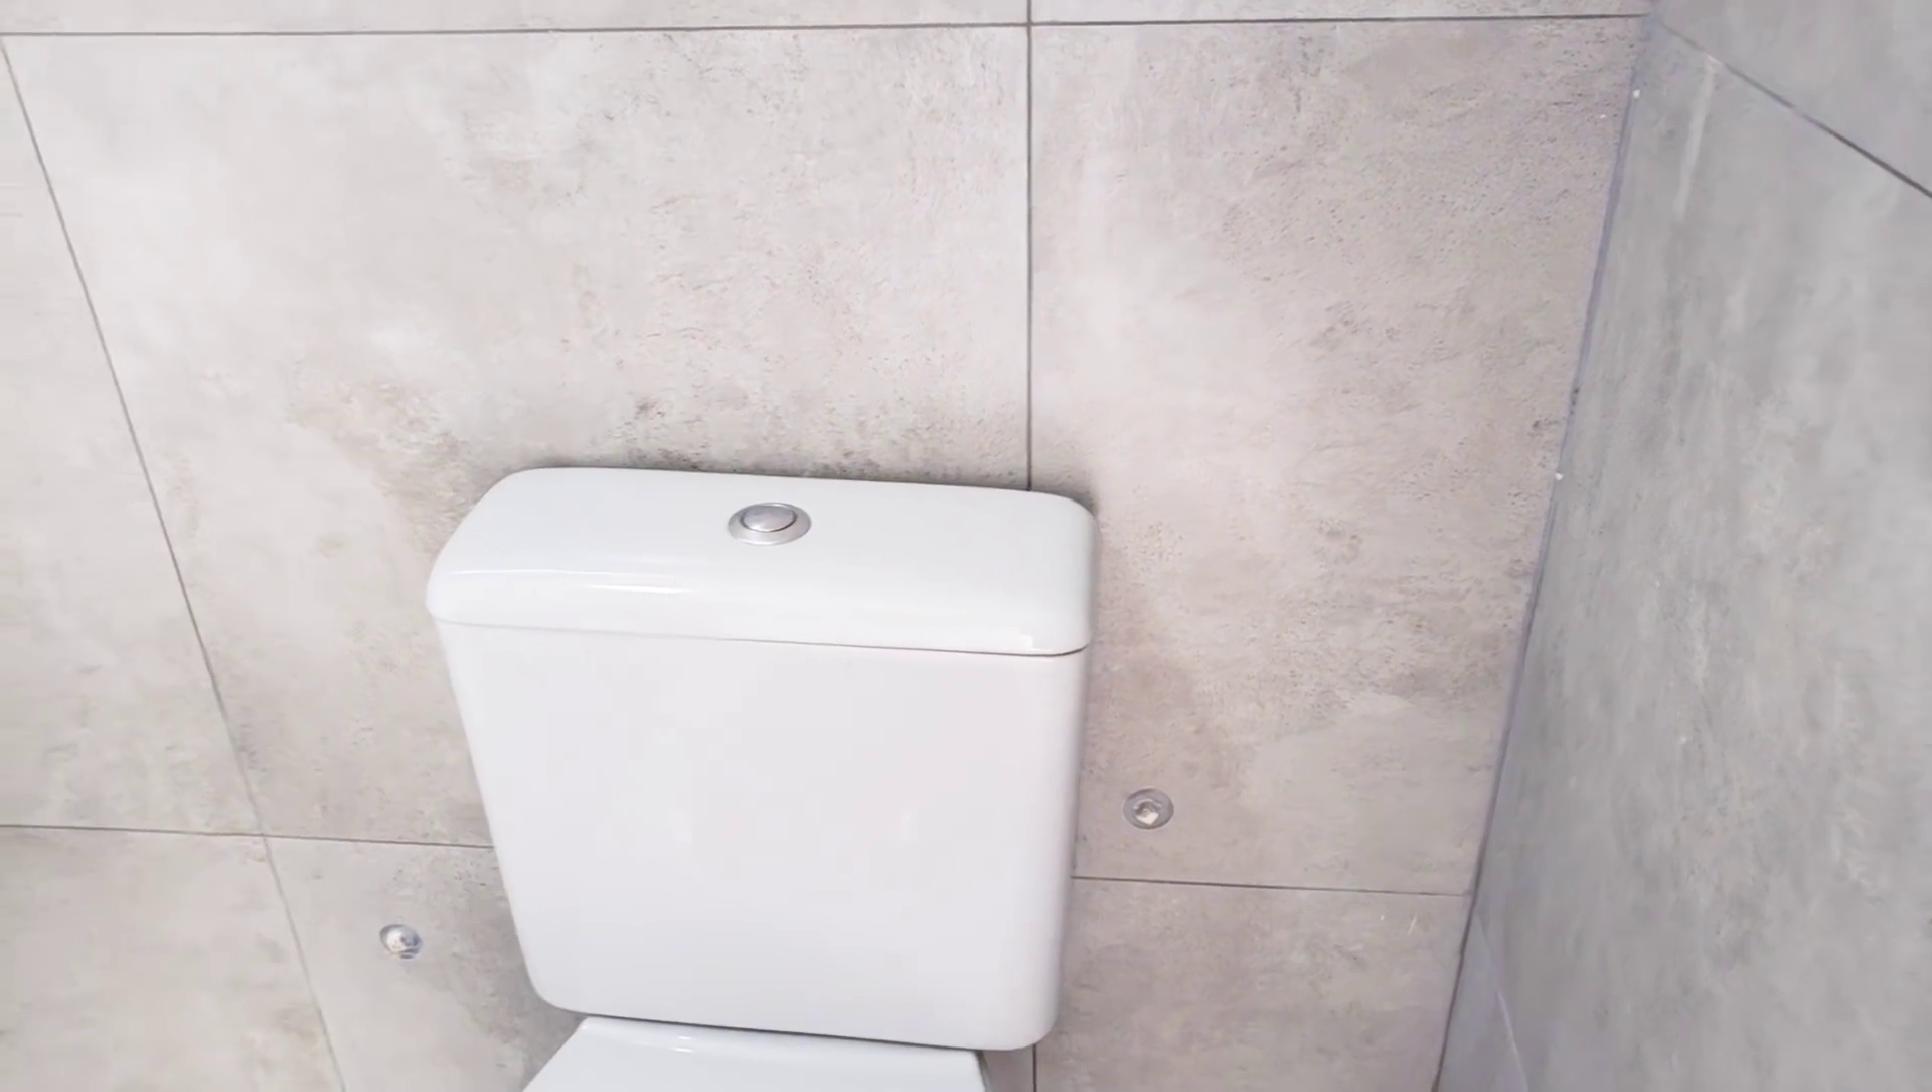Agora aqui já está pronta a instalação da parte da caixa.